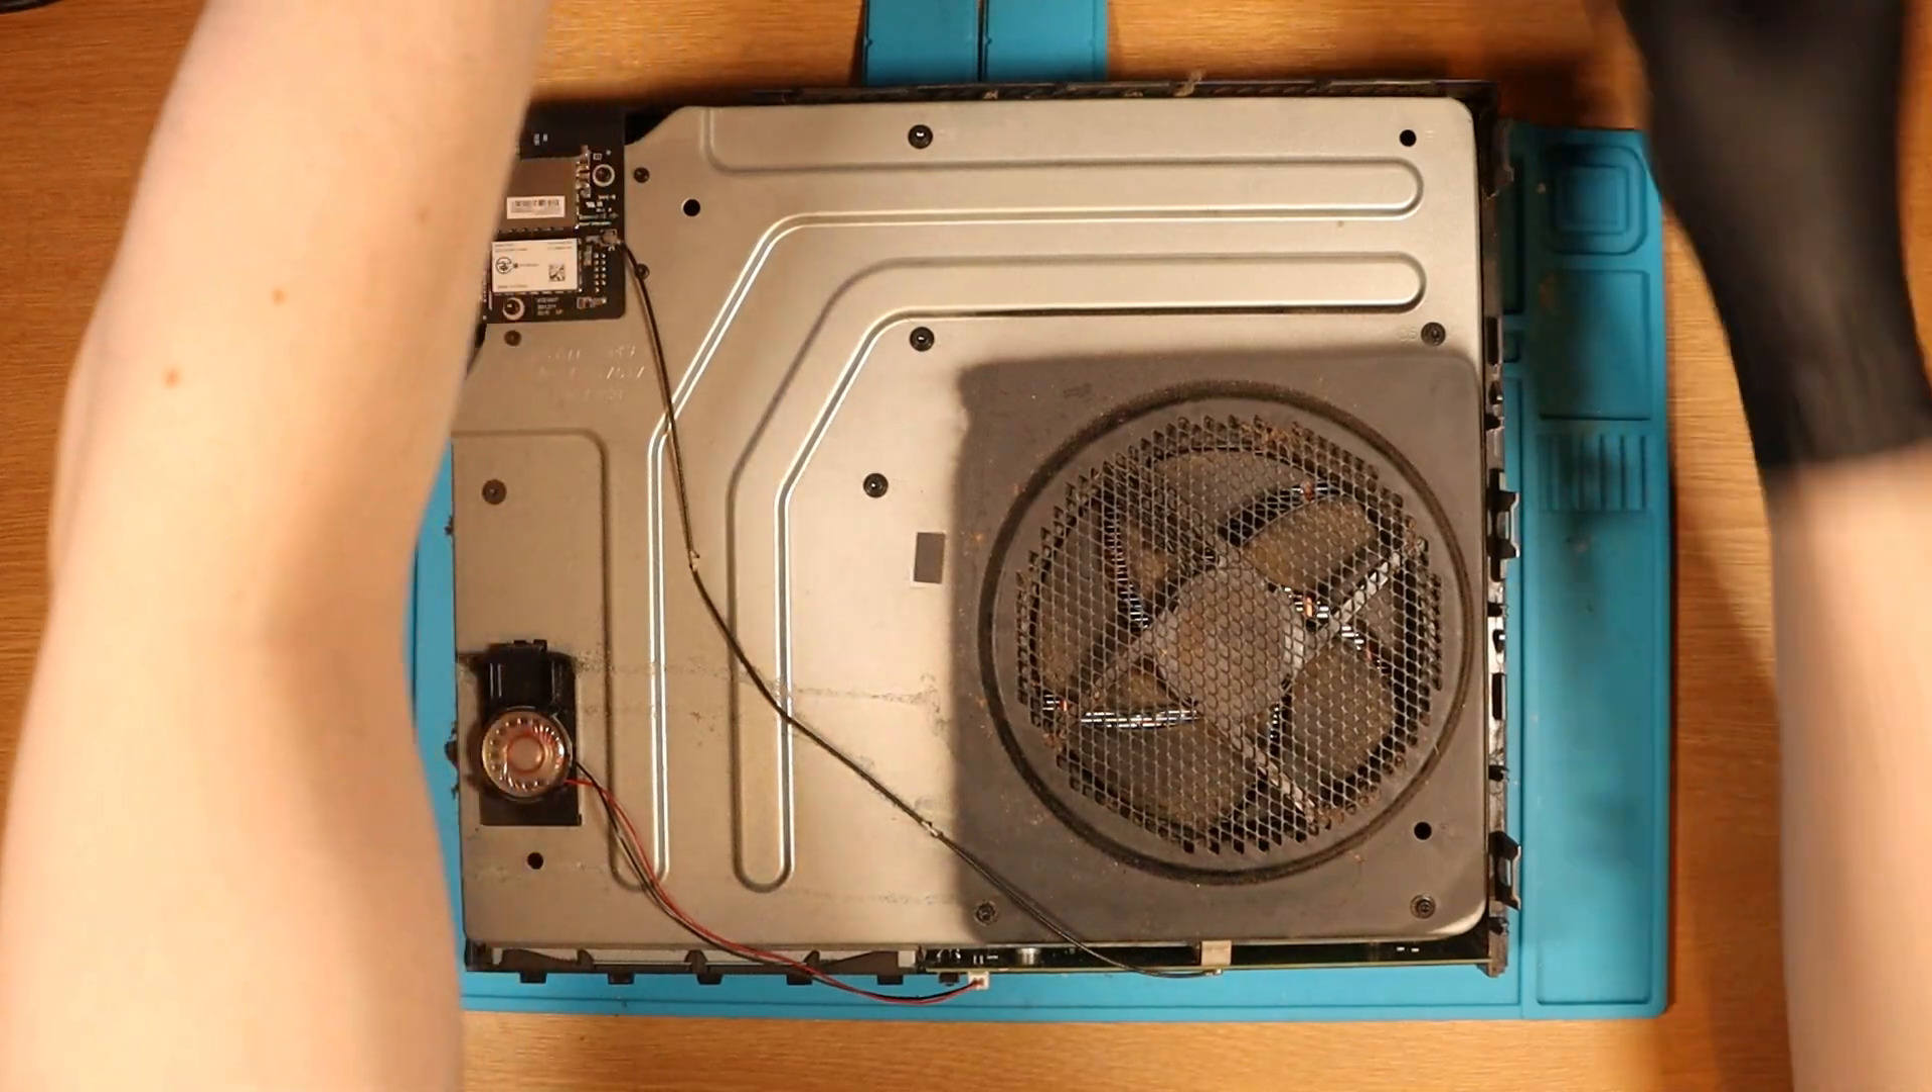I've only just taken the top case off and the unit itself seems fine.